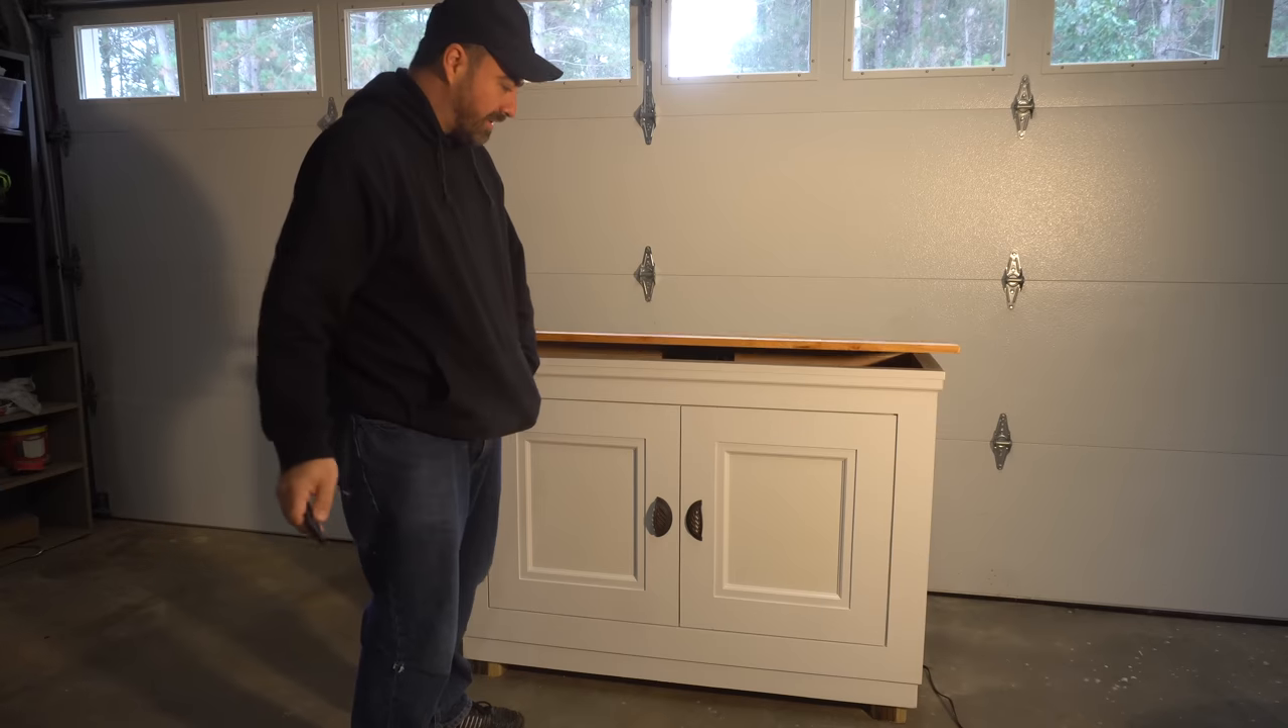All right so we have the basic cabinet built.